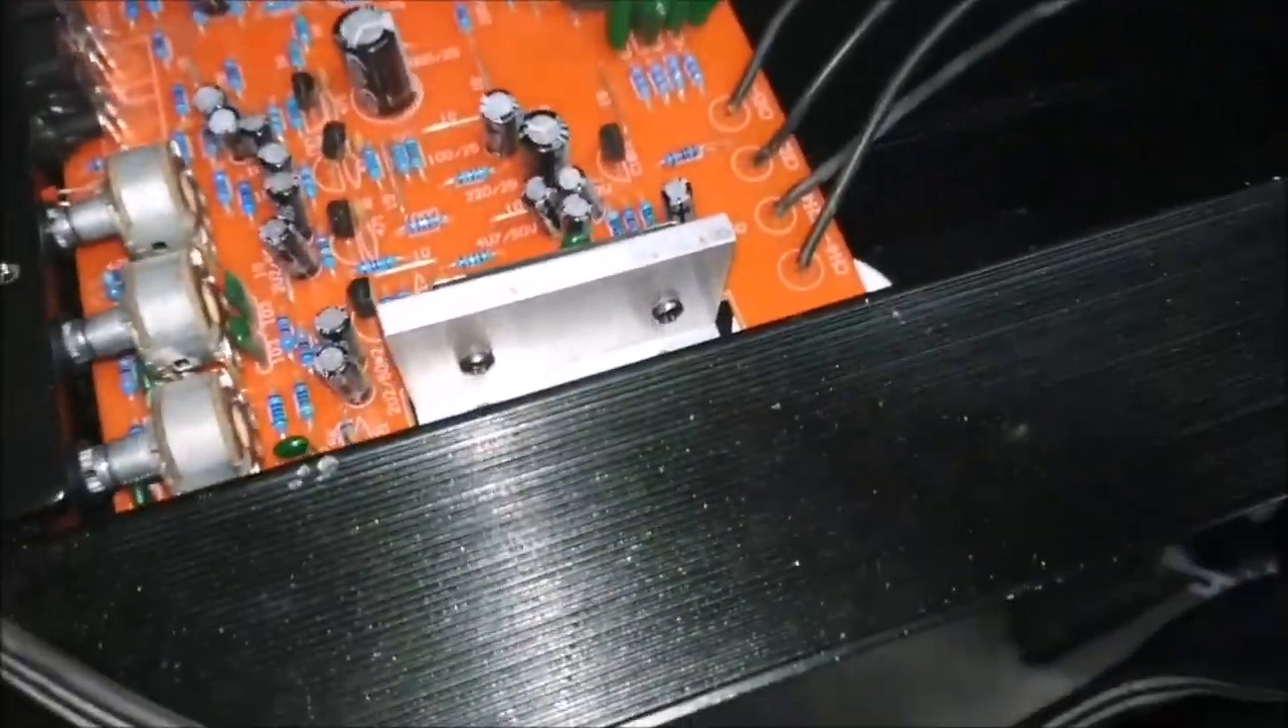Là j'ai mis les deux vis c'est bon.